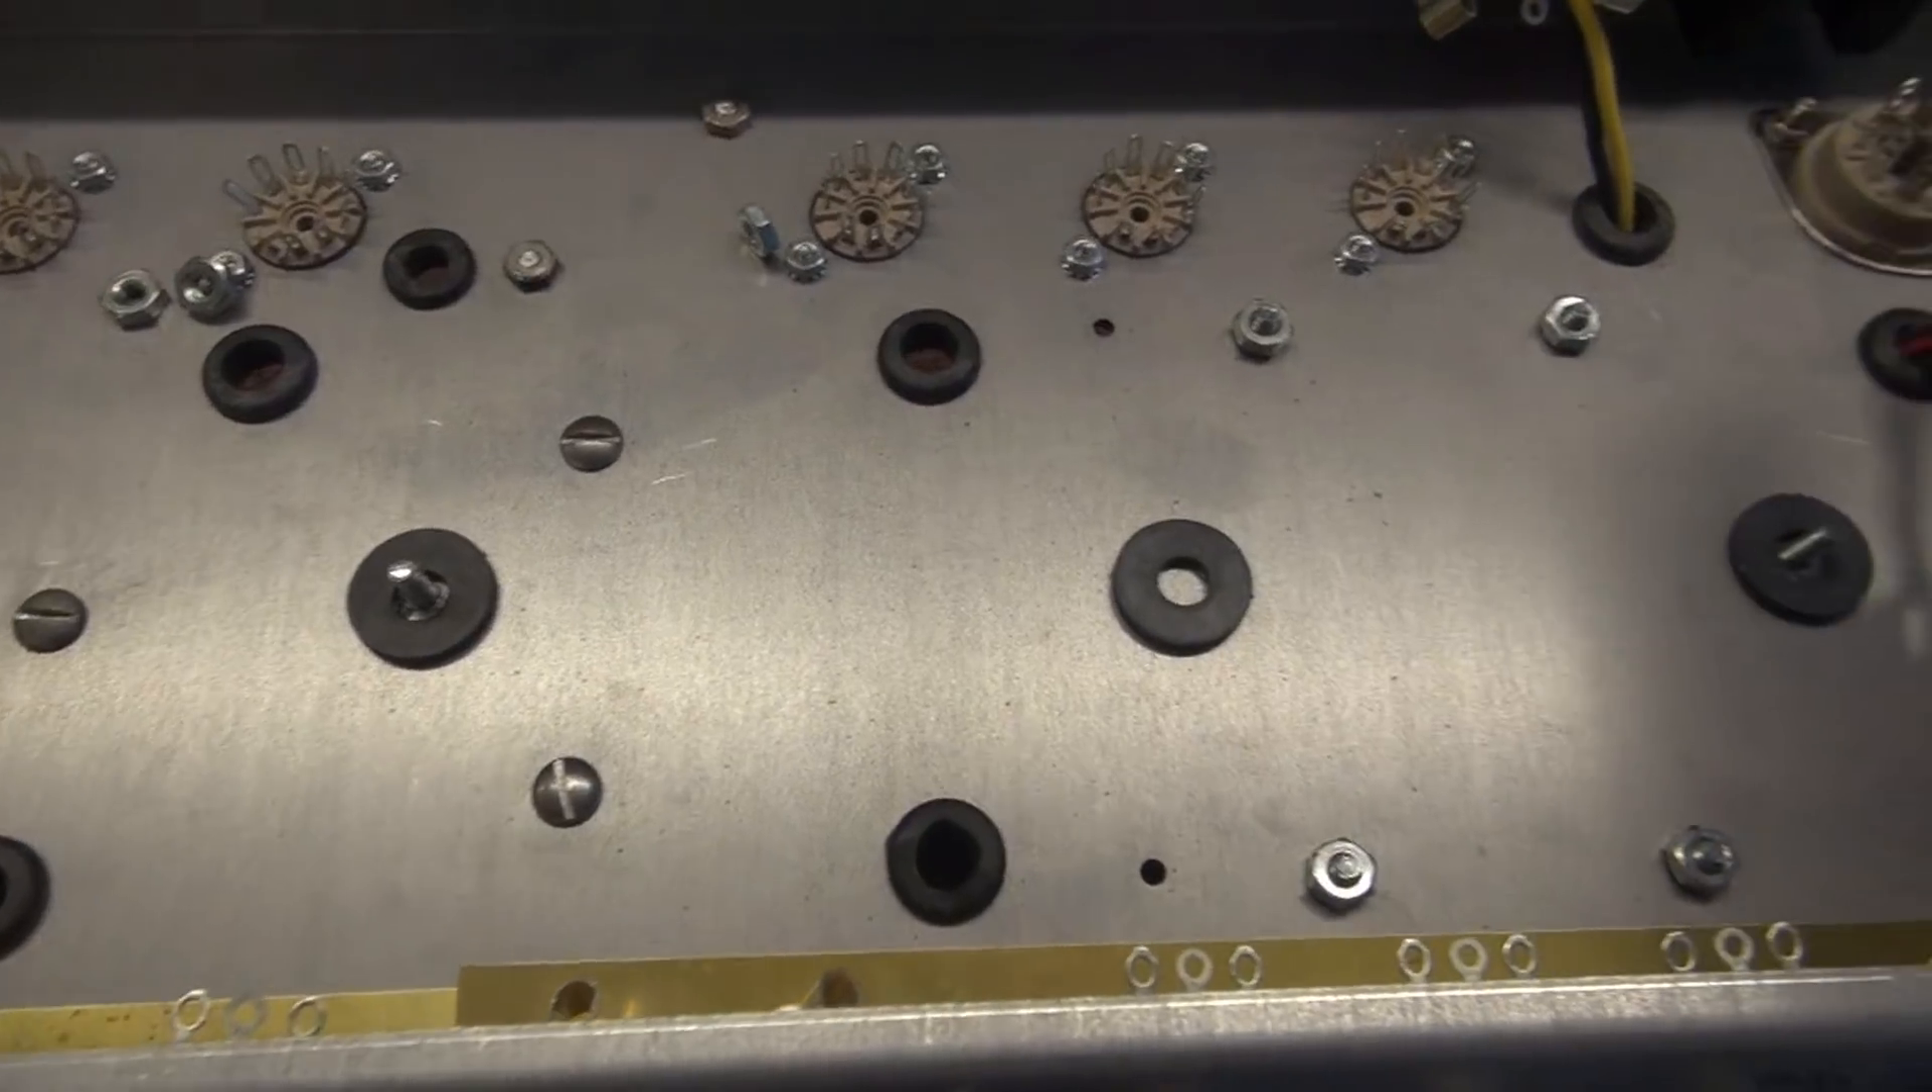So I install rubber grommets on the chassis. These are glued to kind of support the board.